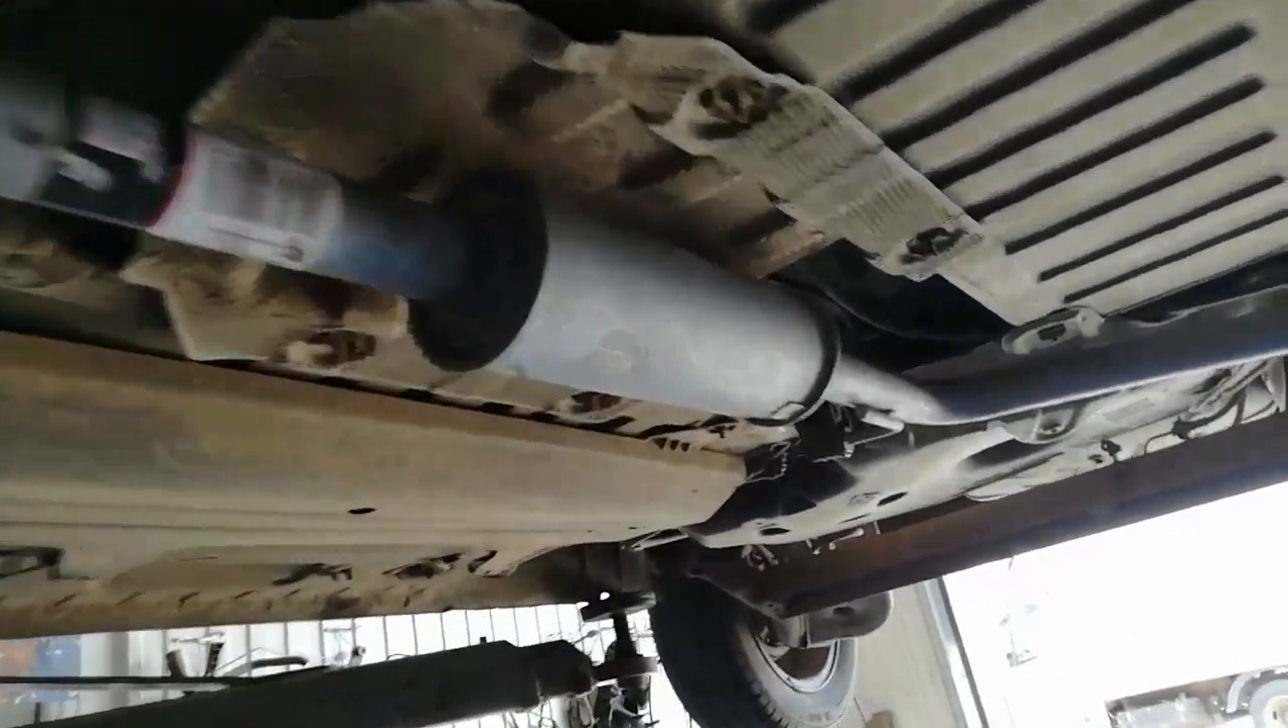Ребят, вот так выглядит выхлопная система. Уже в сборе на месте стоит.